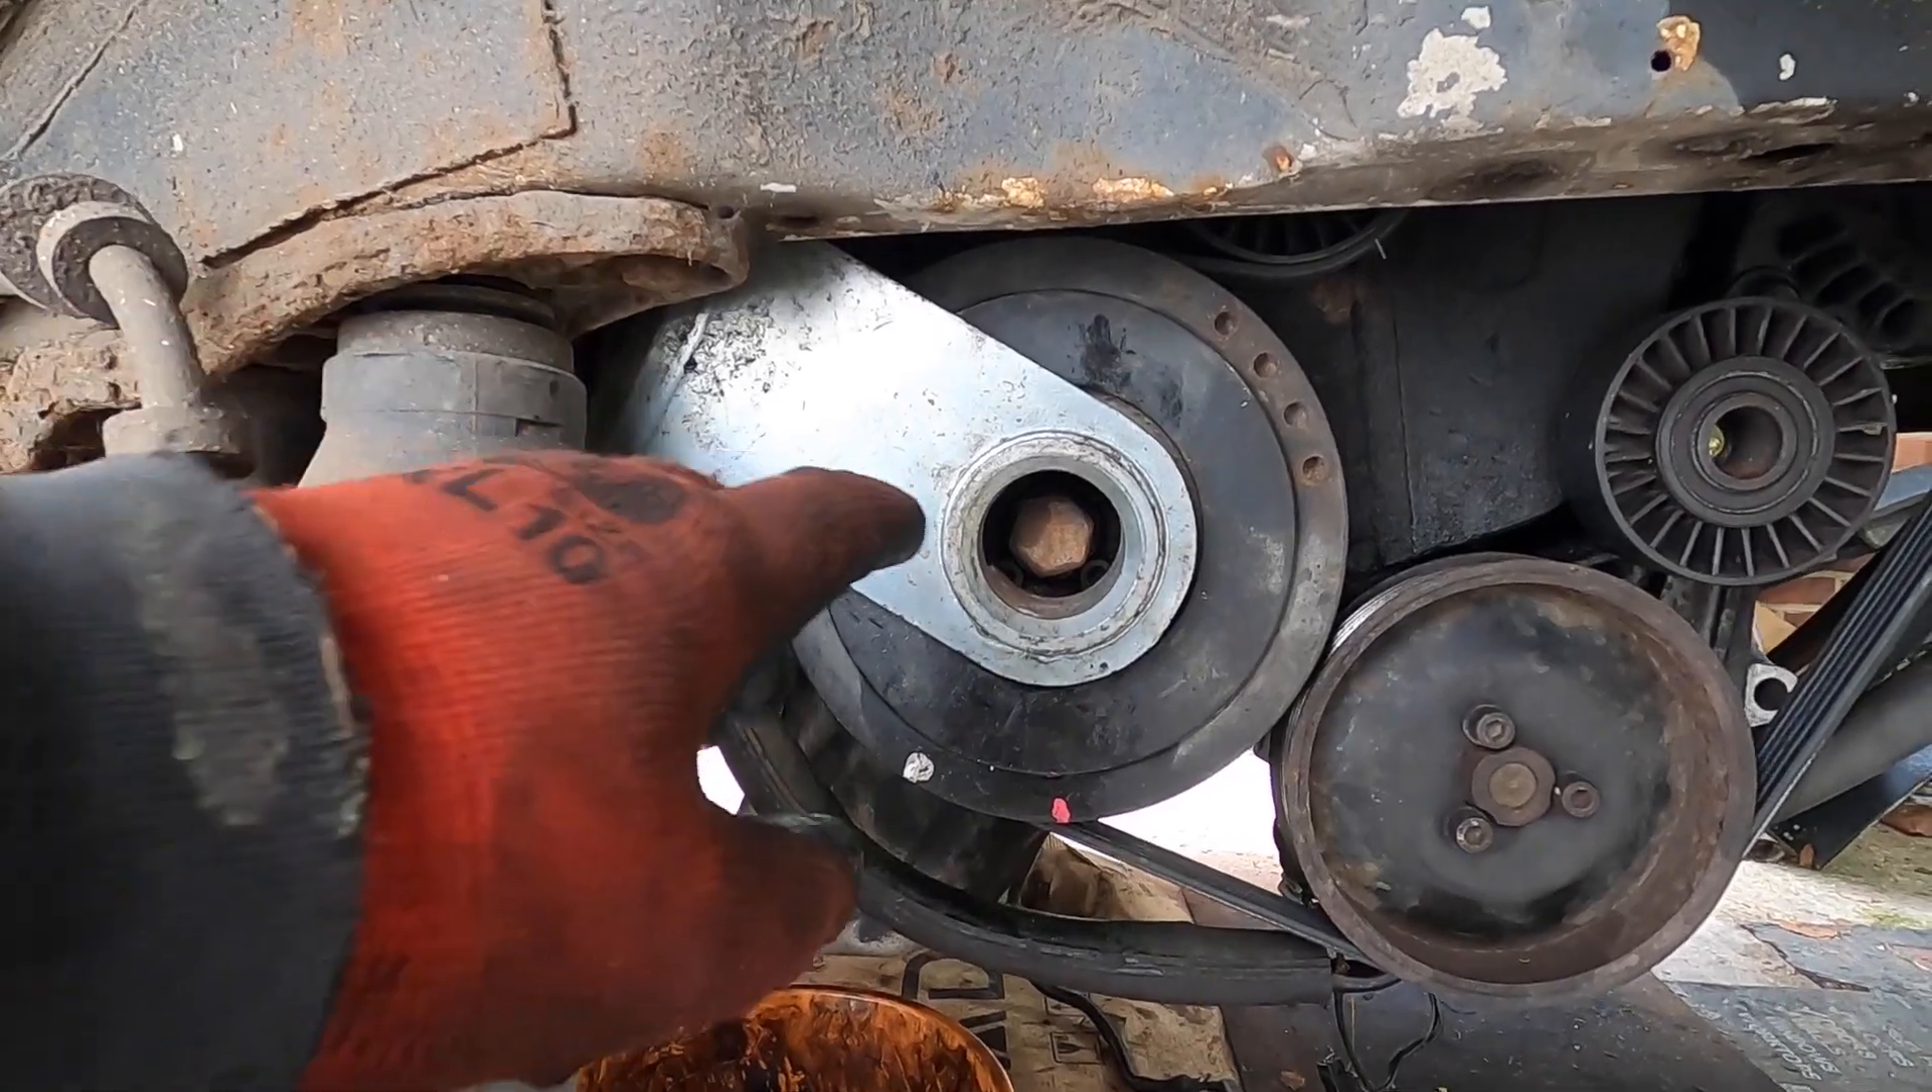That is the locking tool in place.